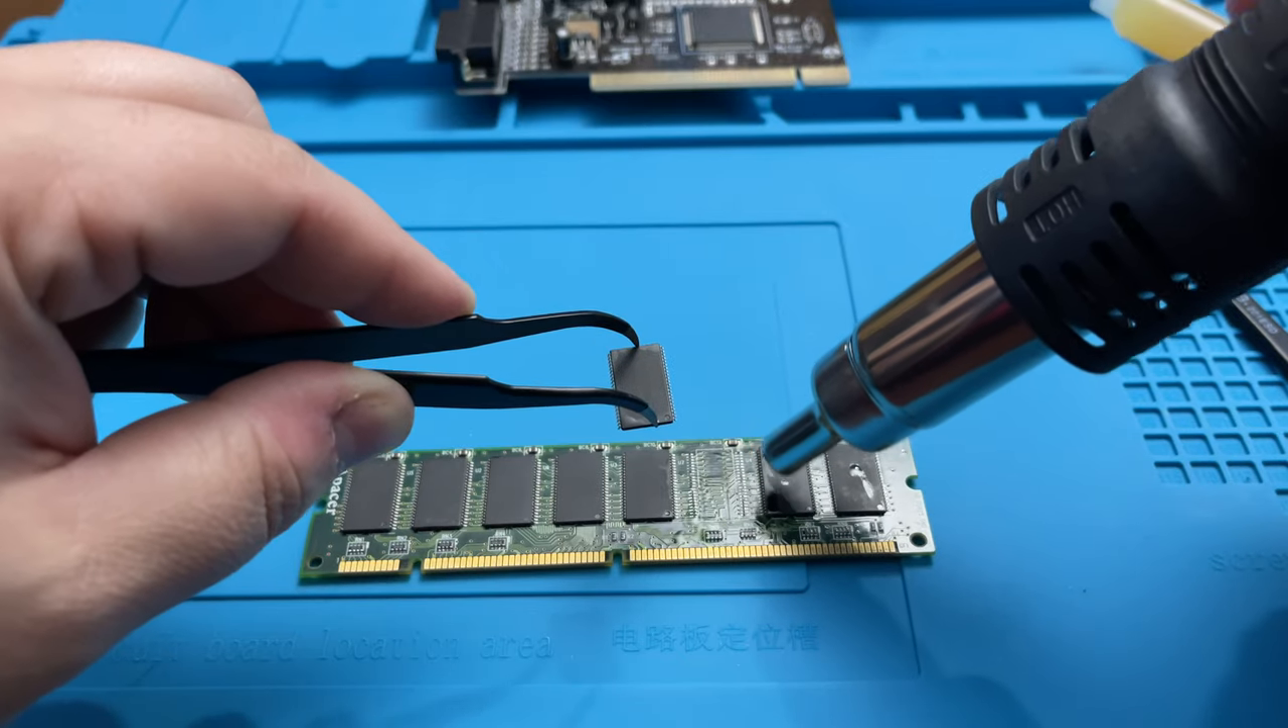So, we have the RAM chip off as well.